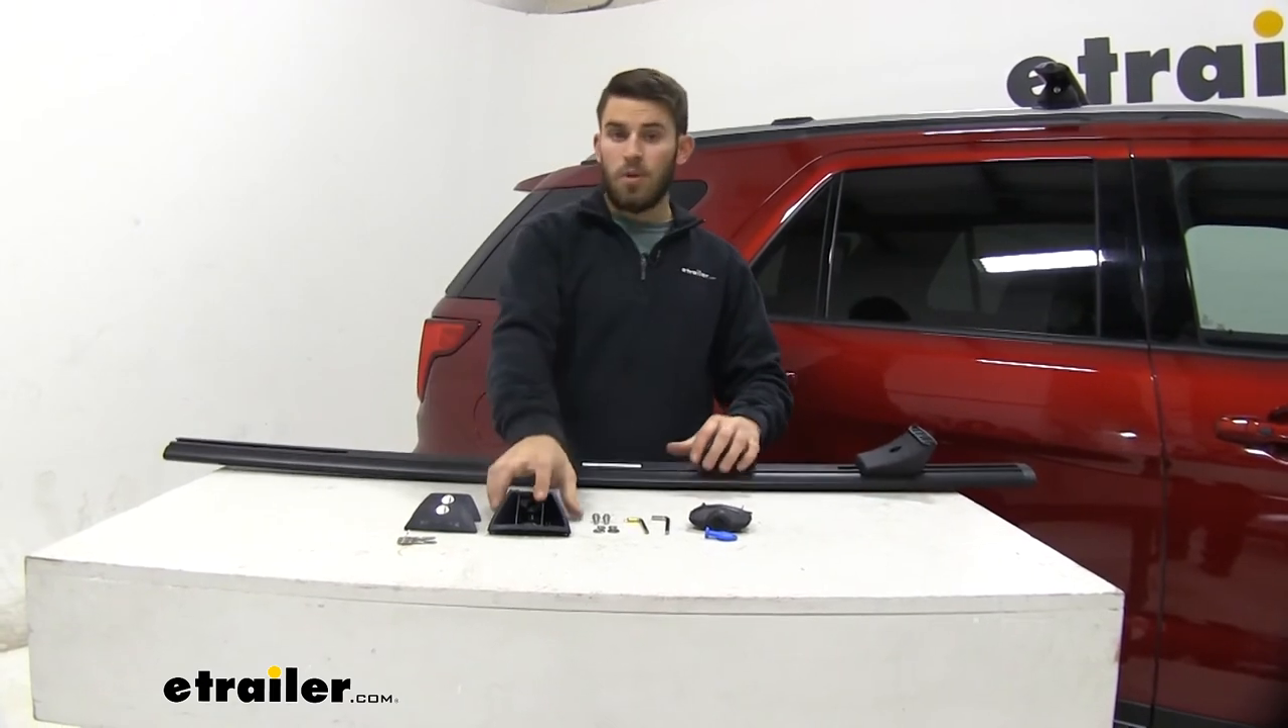Now we need to get the rest of the crossbar assembled.